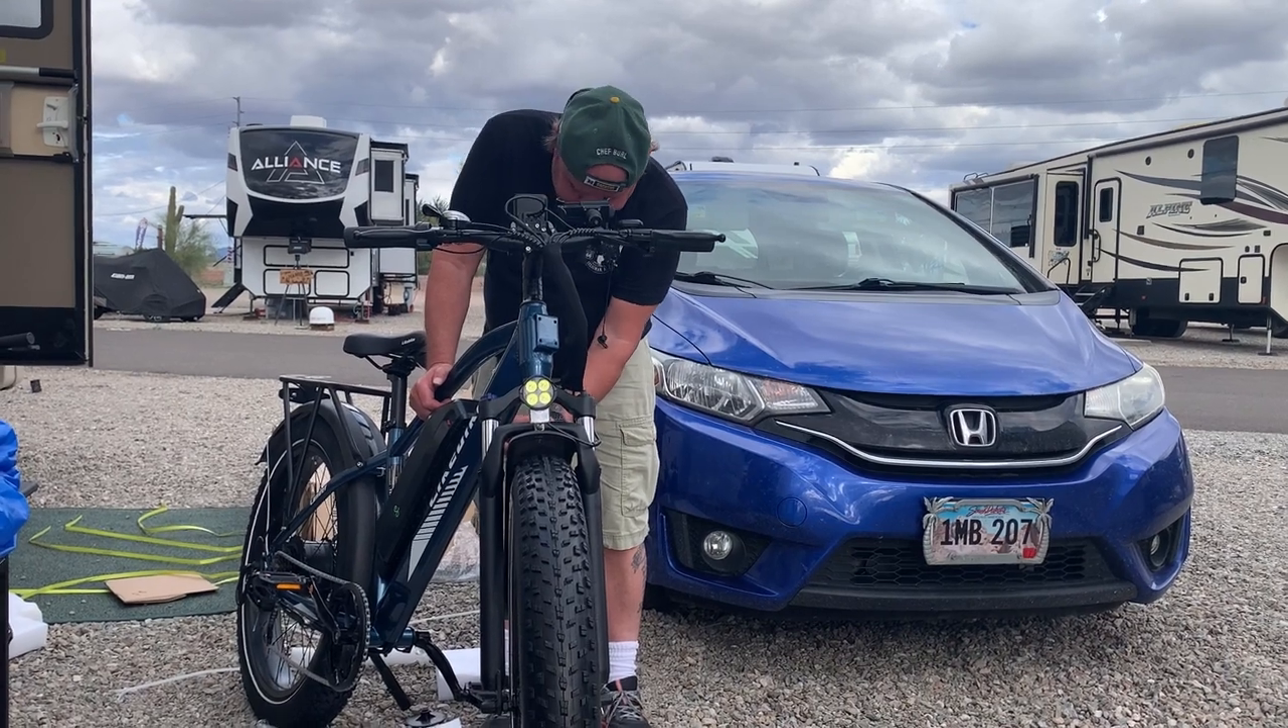Here's our light bike all assembled.